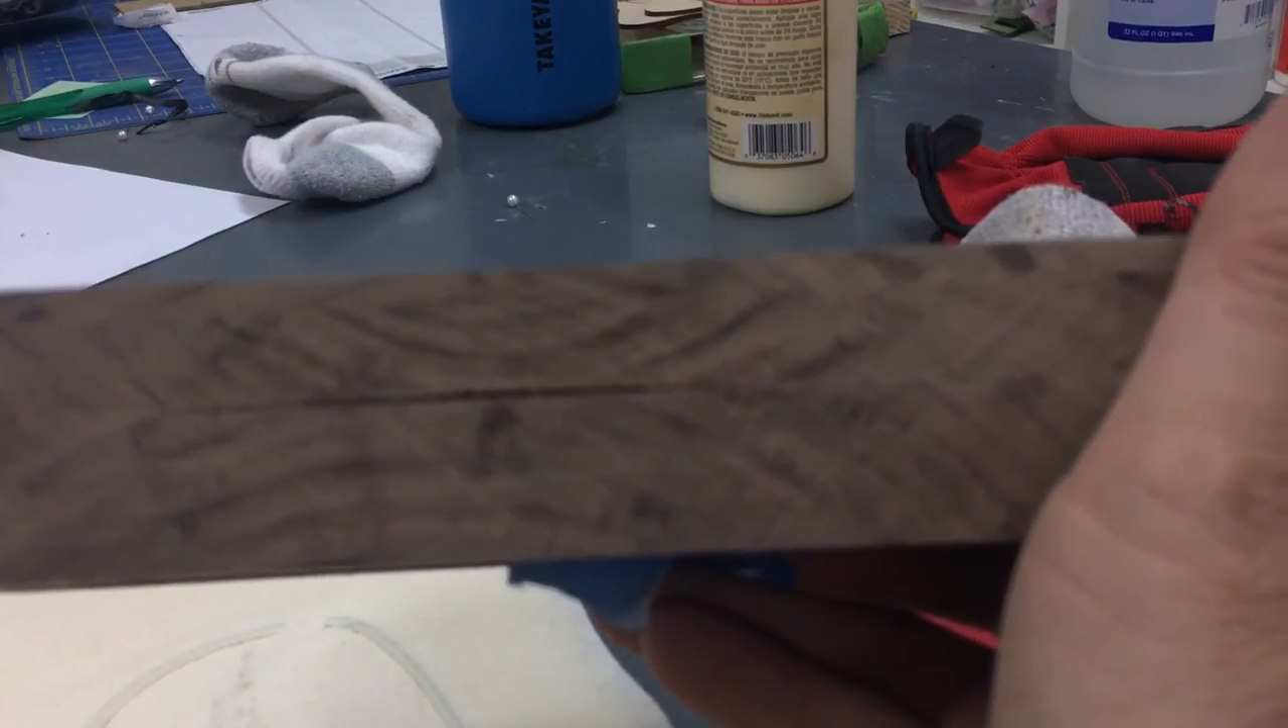I should have sanded the pieces to make sure they were really straight. Because now I have this hole.